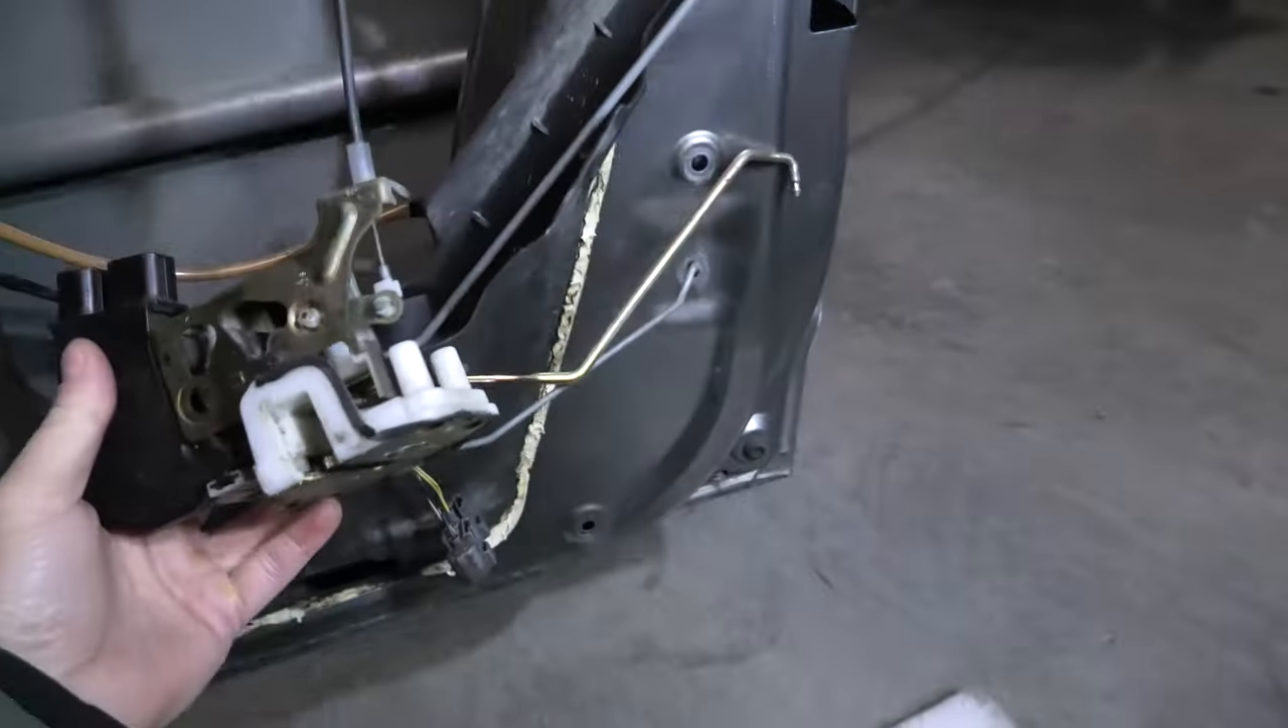All right so we managed to remove the whole mechanism.